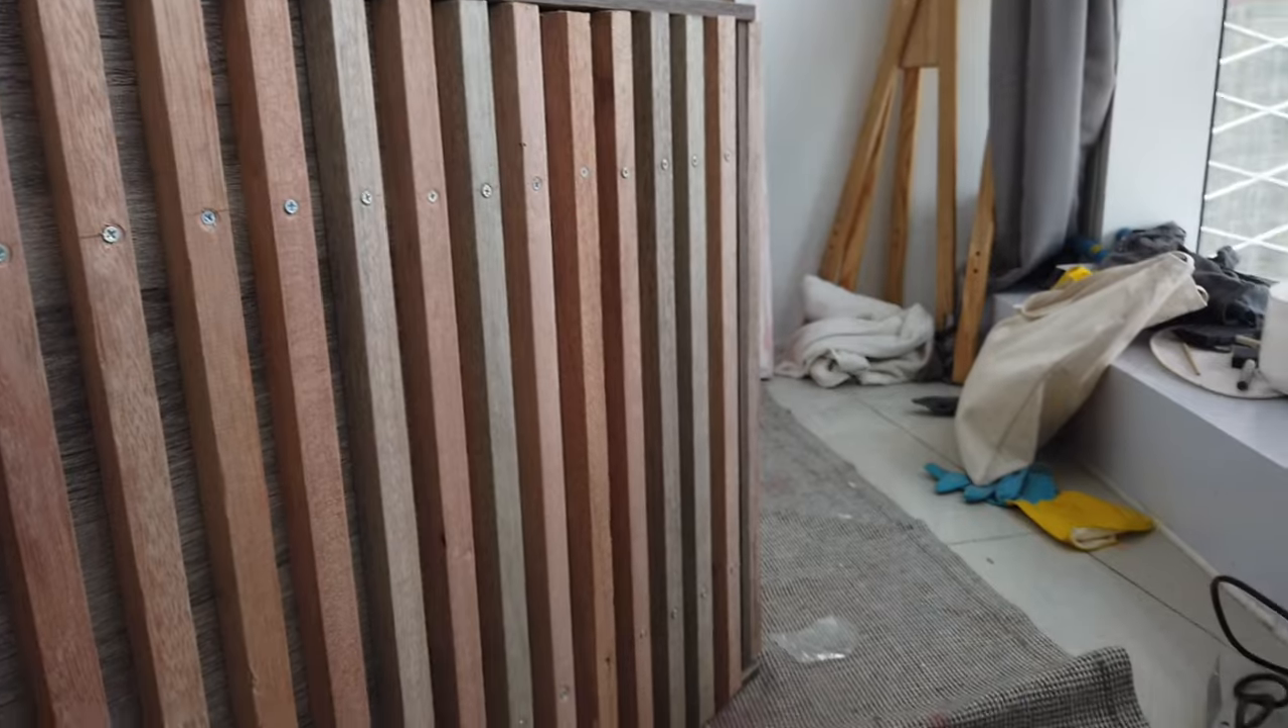I am done with the screwing of the wood to the shoe rack the front part is all good and the side part you can see it is slightly further apart from each other.